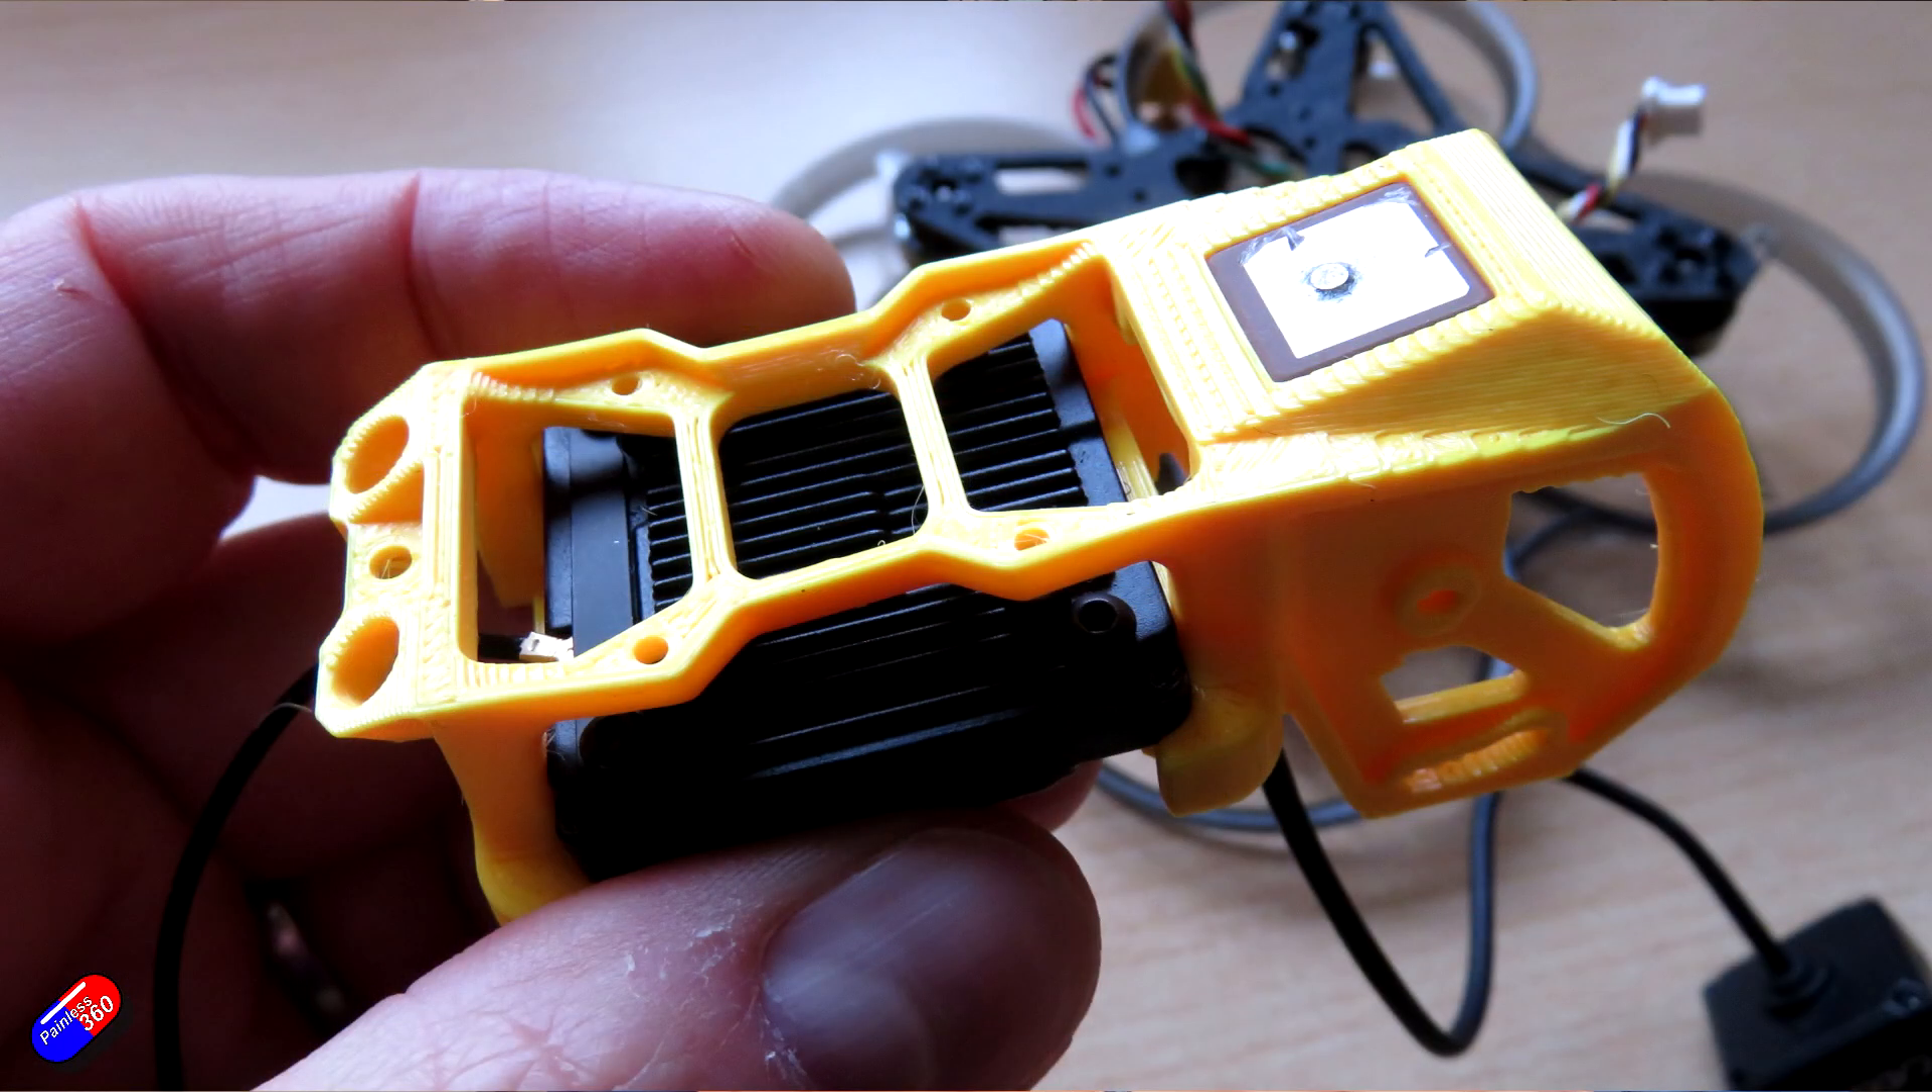Anyway, the good news is, is that the avatar Walksnail unit fits in here really nicely.